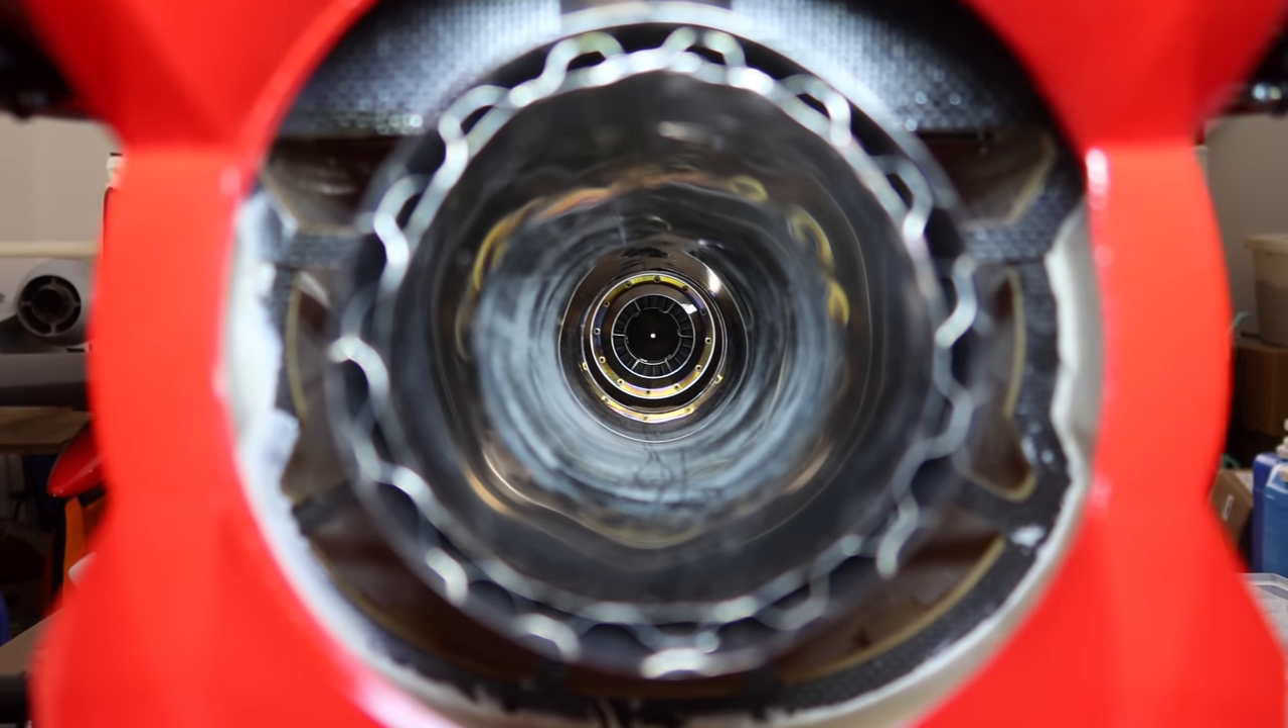I'm trying to get the angle right for you guys, but engine's perfectly centered.